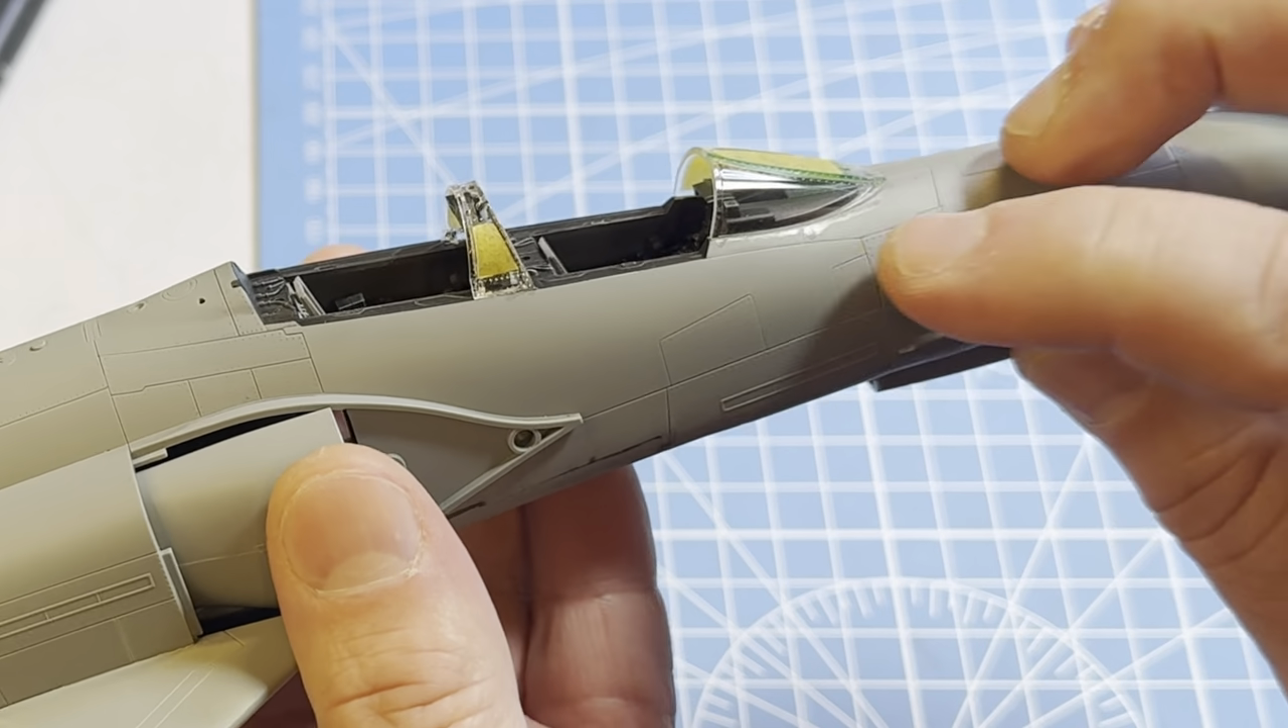All righty fellas so let's let's take a look at what we've got going on now and i've got the front windscreen on and you can see it went on really well.